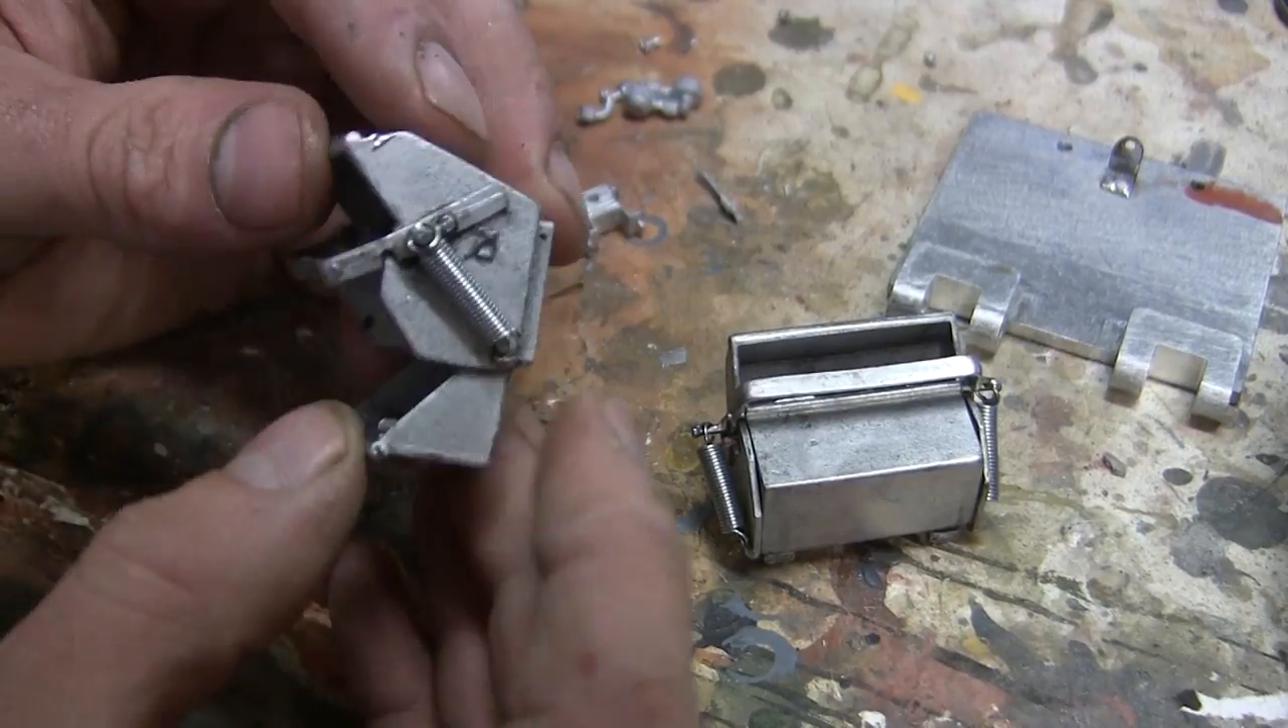As you just saw, the springs are fully functional and actually hold the piece in place. The springs were just my usual small micro springs, and they have been added to the component in their appropriate locations.